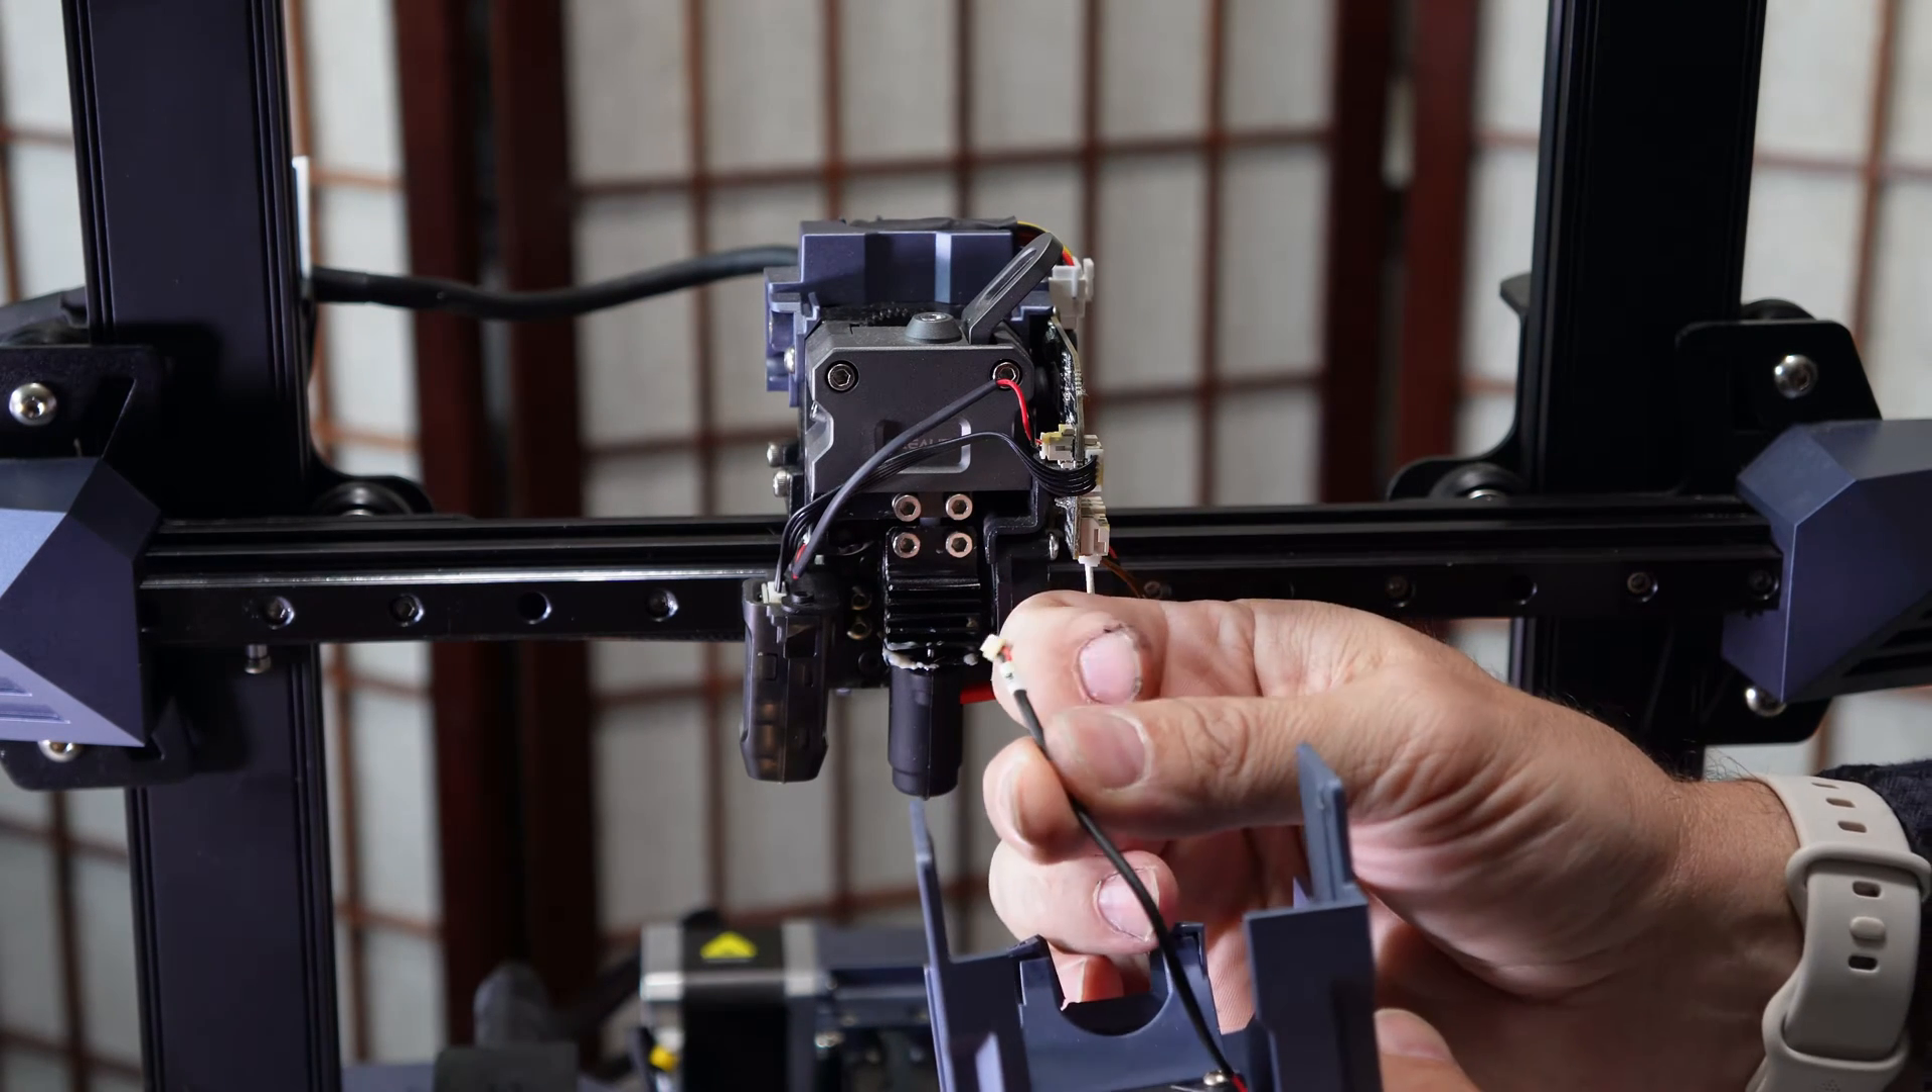With all your components installed the only thing left to do is put your cover back on.